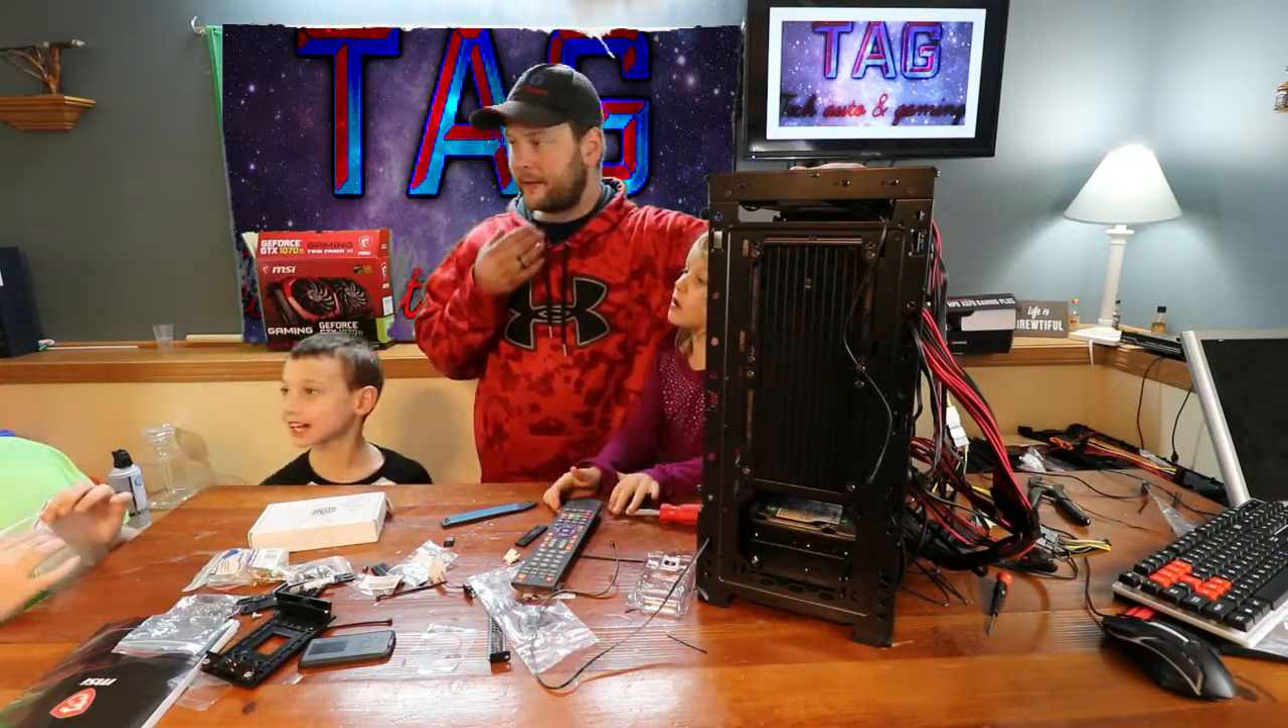It's not finished wiring it up. We got all these wires.